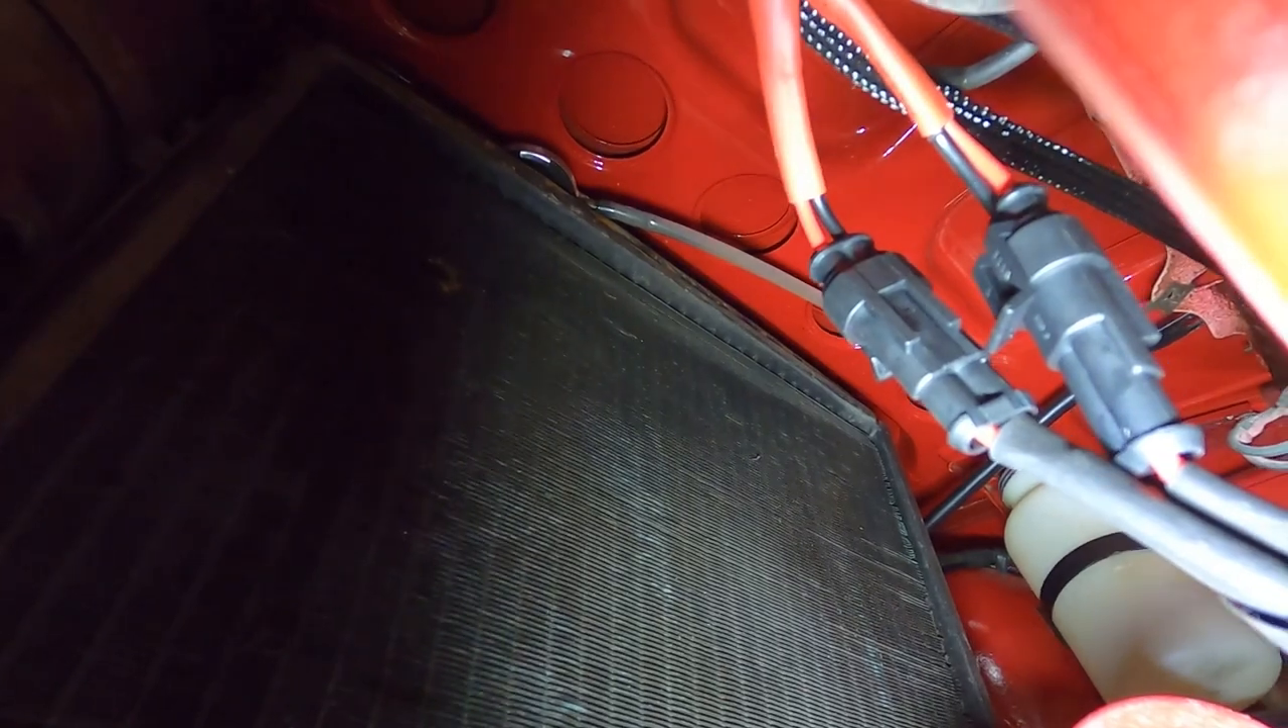We went ahead and wired in some connectors.